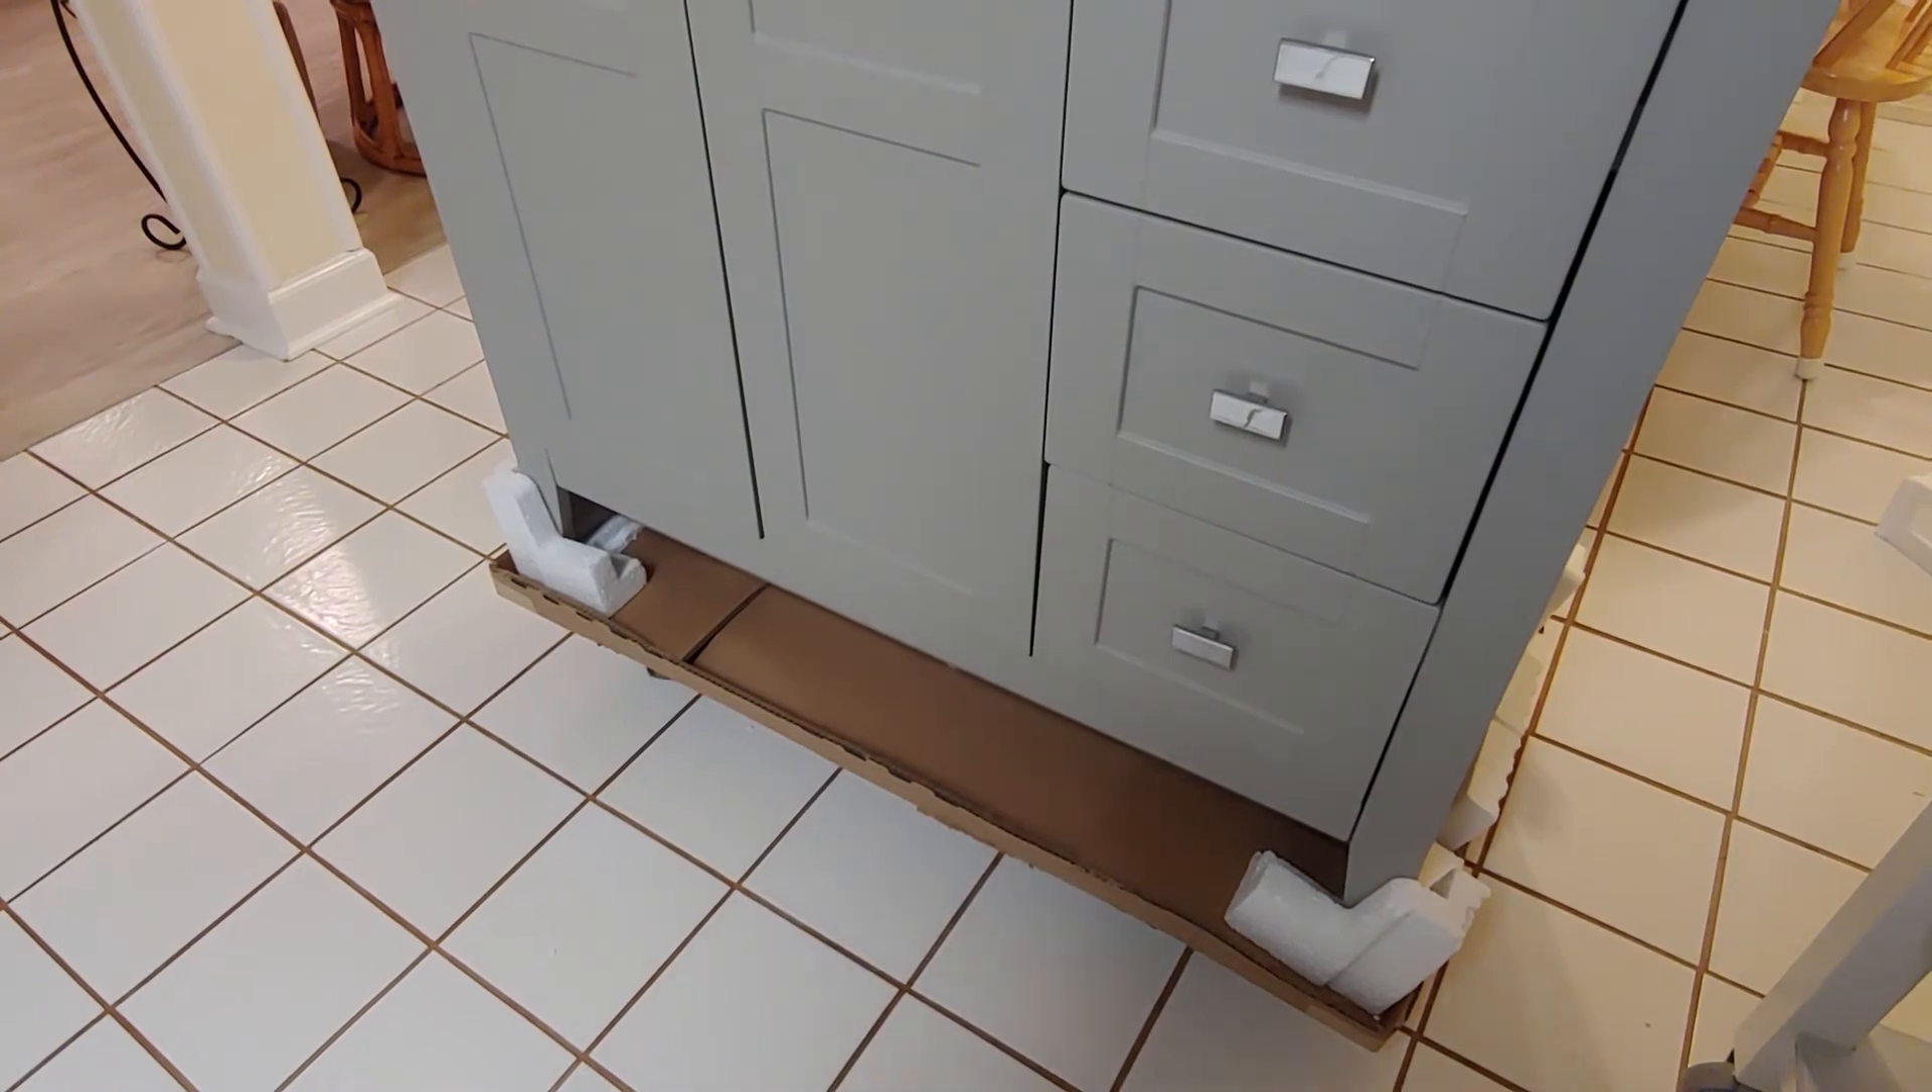Few corrections and there we have our drawer handles installed.